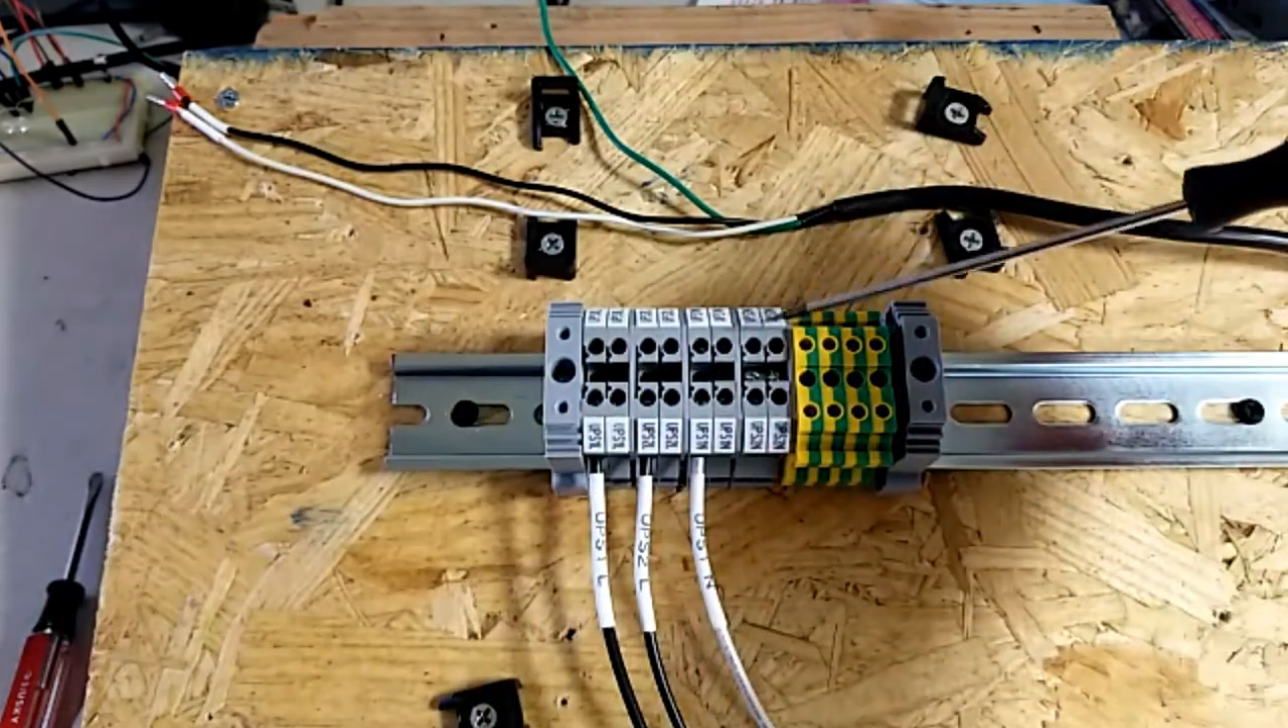Okay, so now our new grounding blocks are in place and our new replacement neutral terminals are in place.